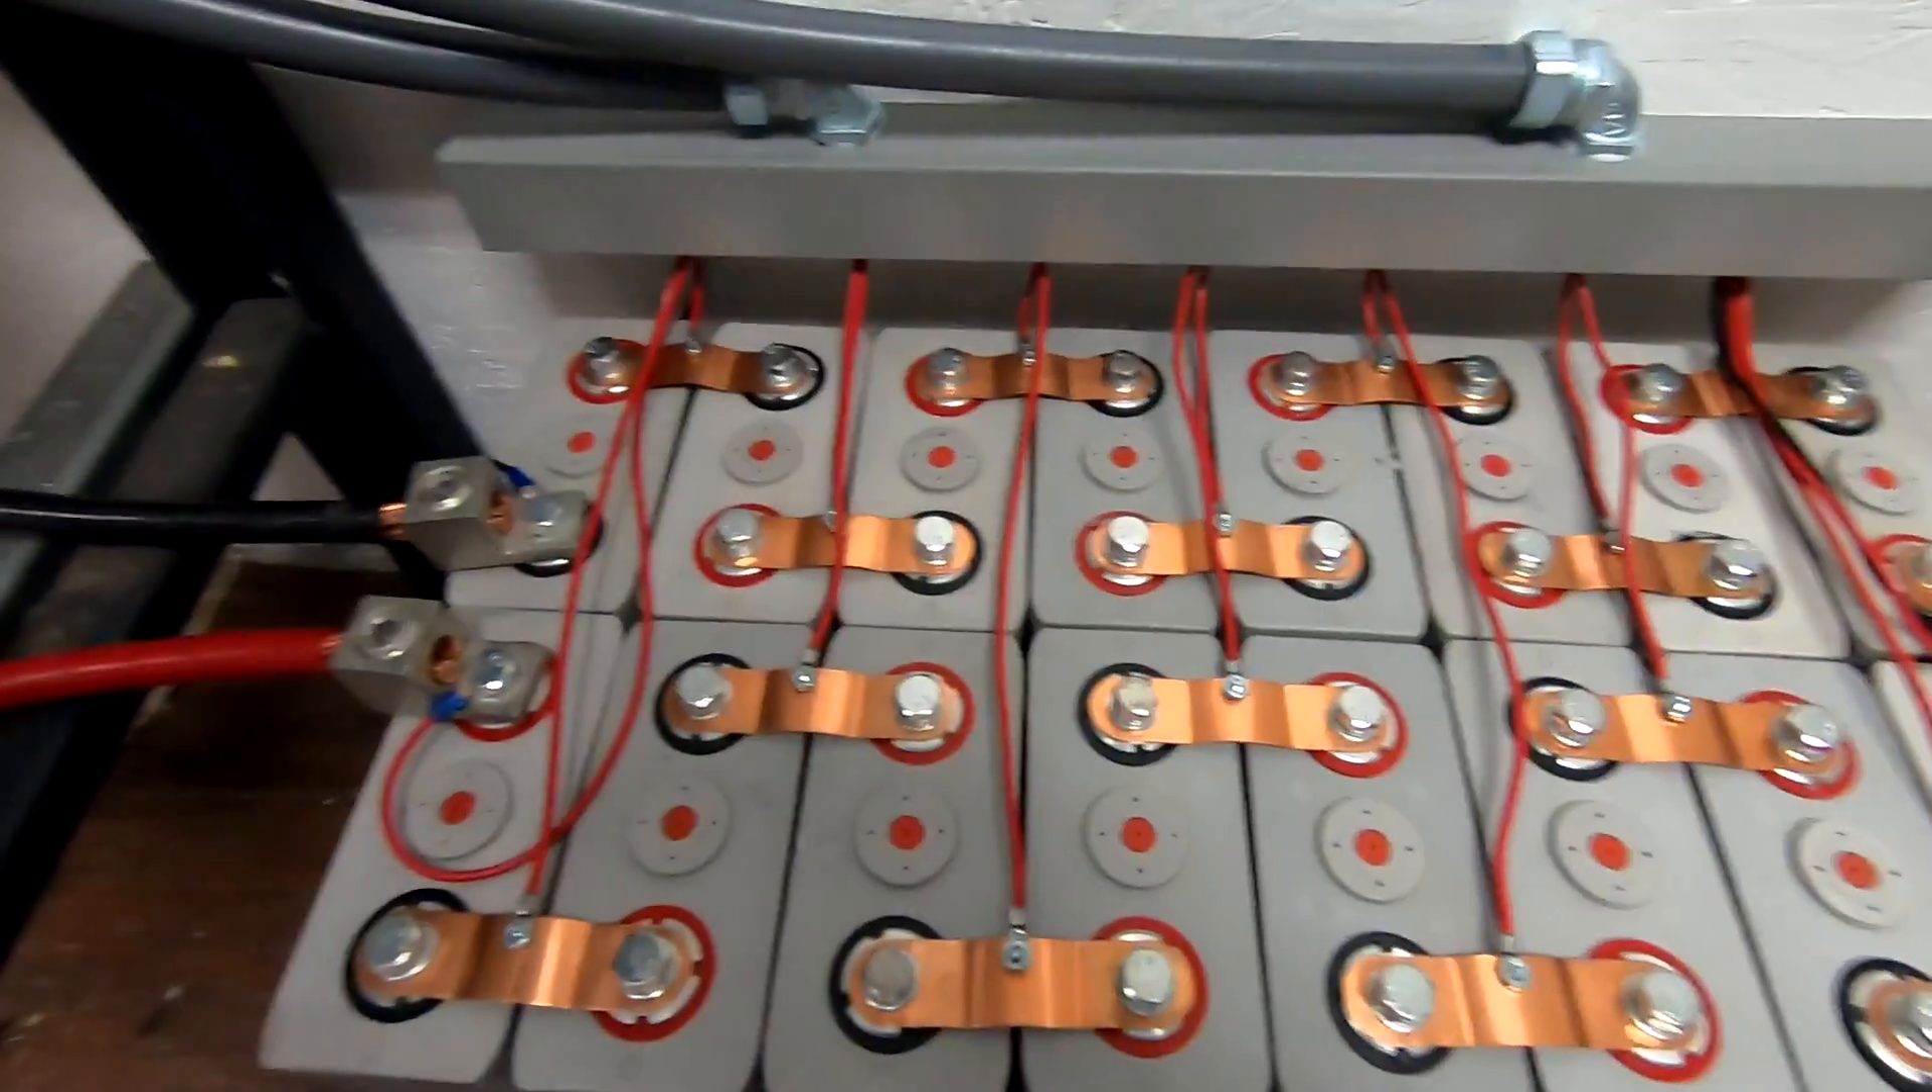I got all the balance leads in.